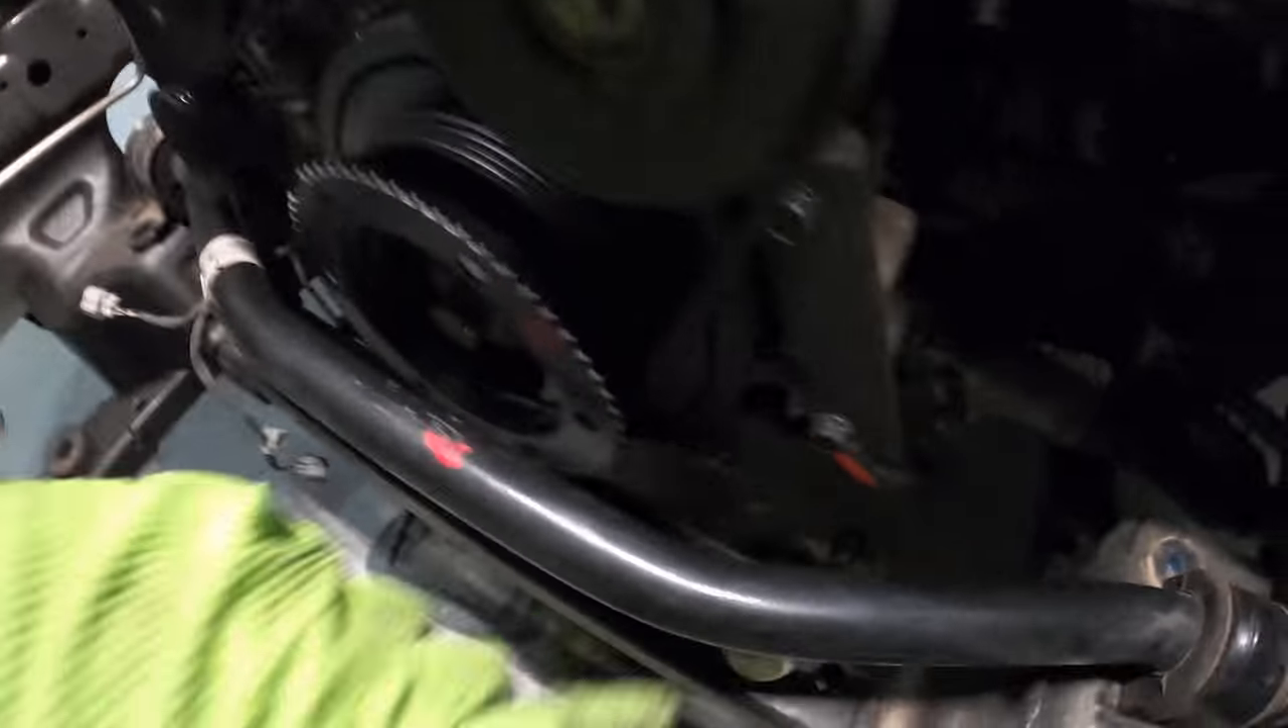But the bad thing is is there's just so much stuff here in the way so we have the sway bar that's in the way.